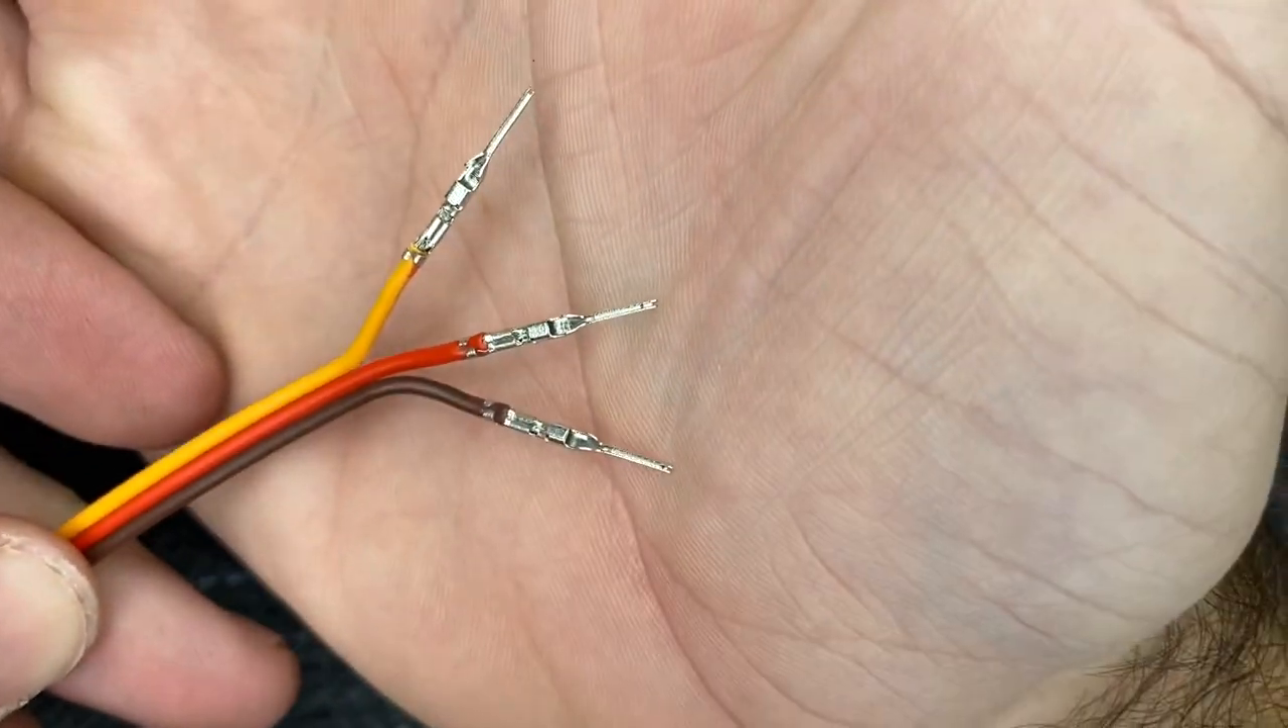We got all three wires crimped. Perfect crimps.